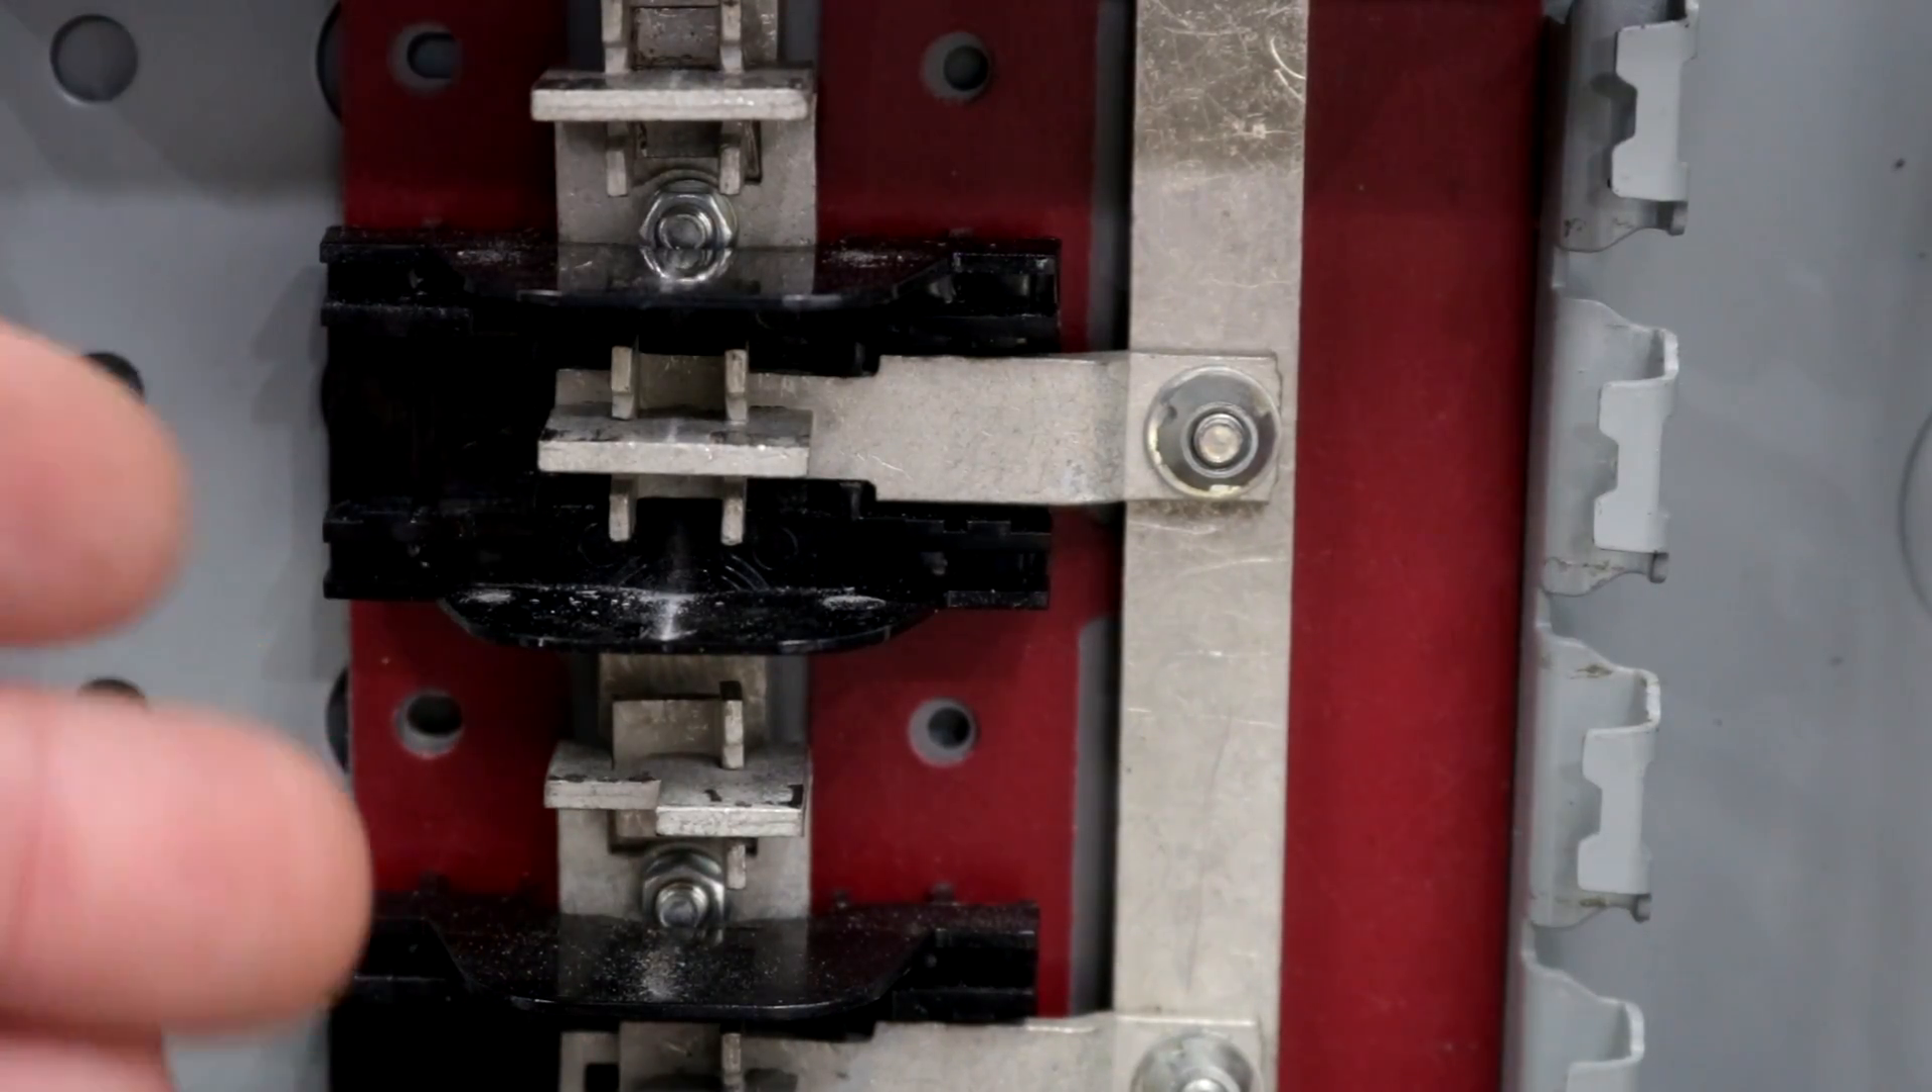Now I've removed all the breakers from this to give you a good look at what's inside here.